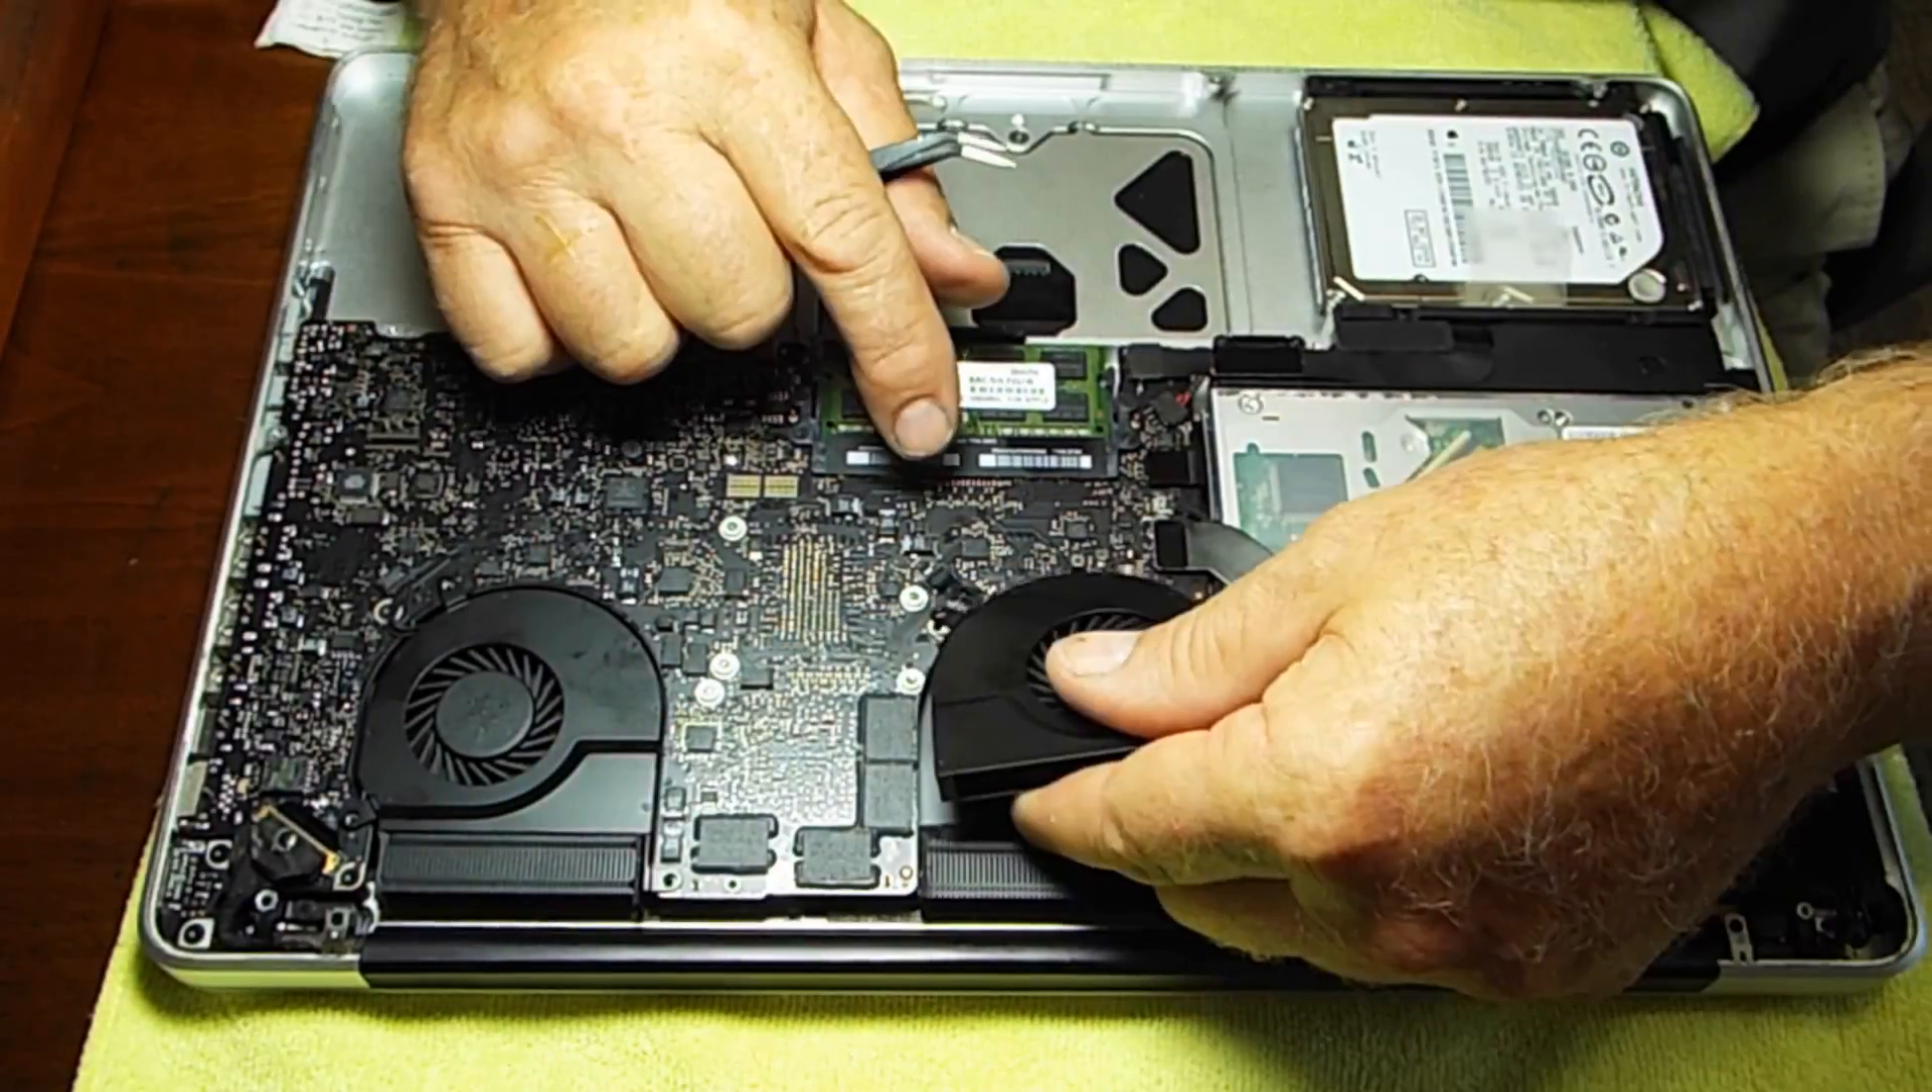And so we're down to putting the fans back in.